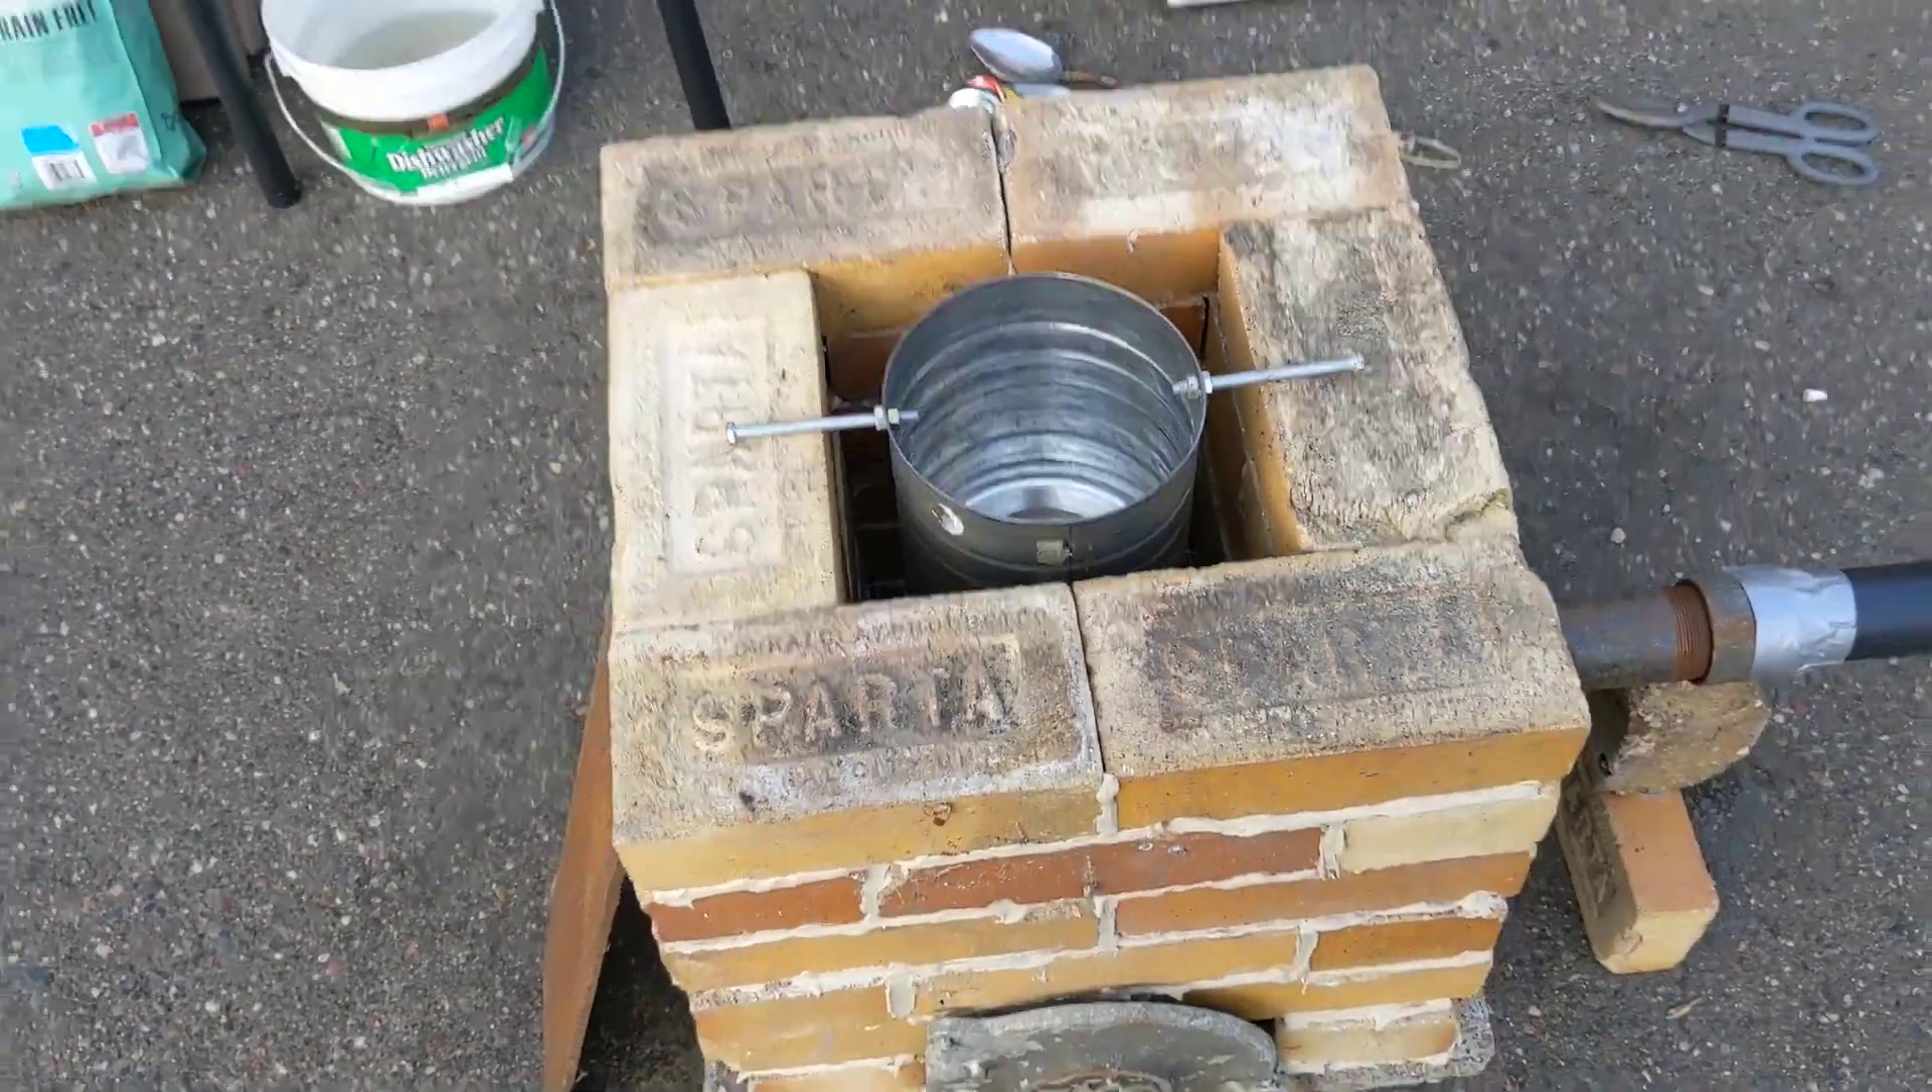About the only thing I'm missing is a lid to put over the top.